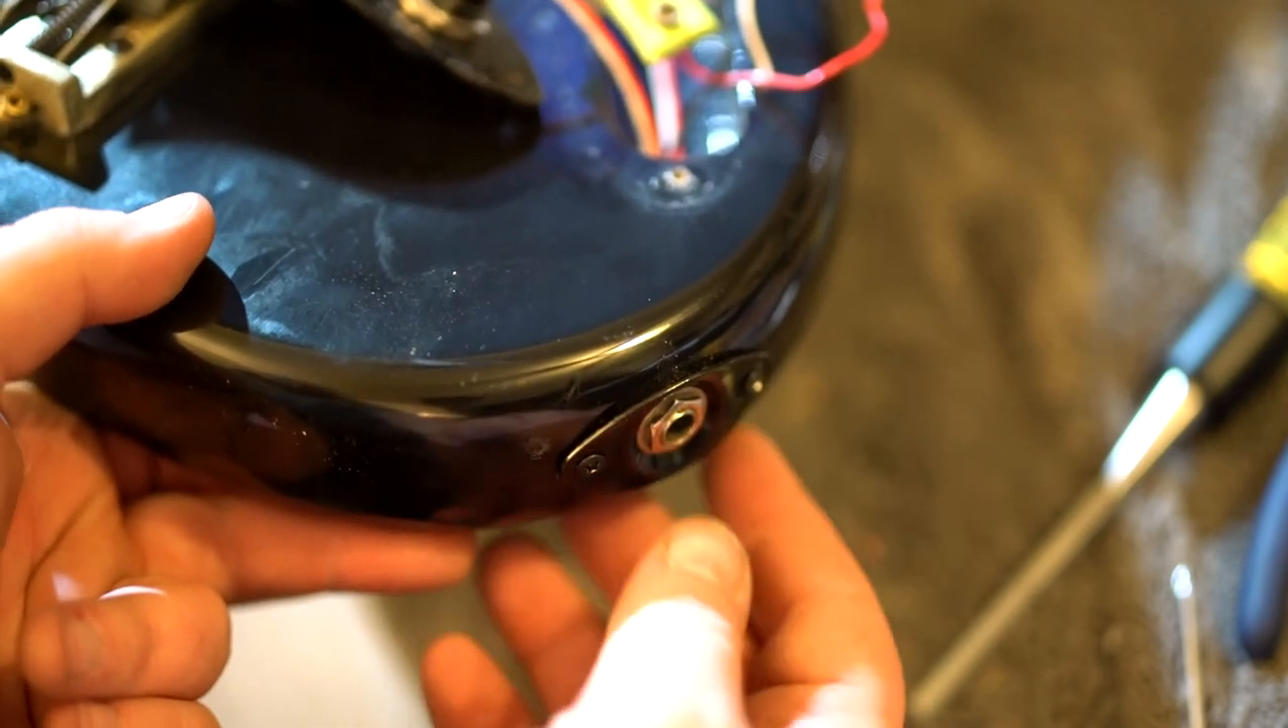Okay took a bit of doing but we got our jack in place.